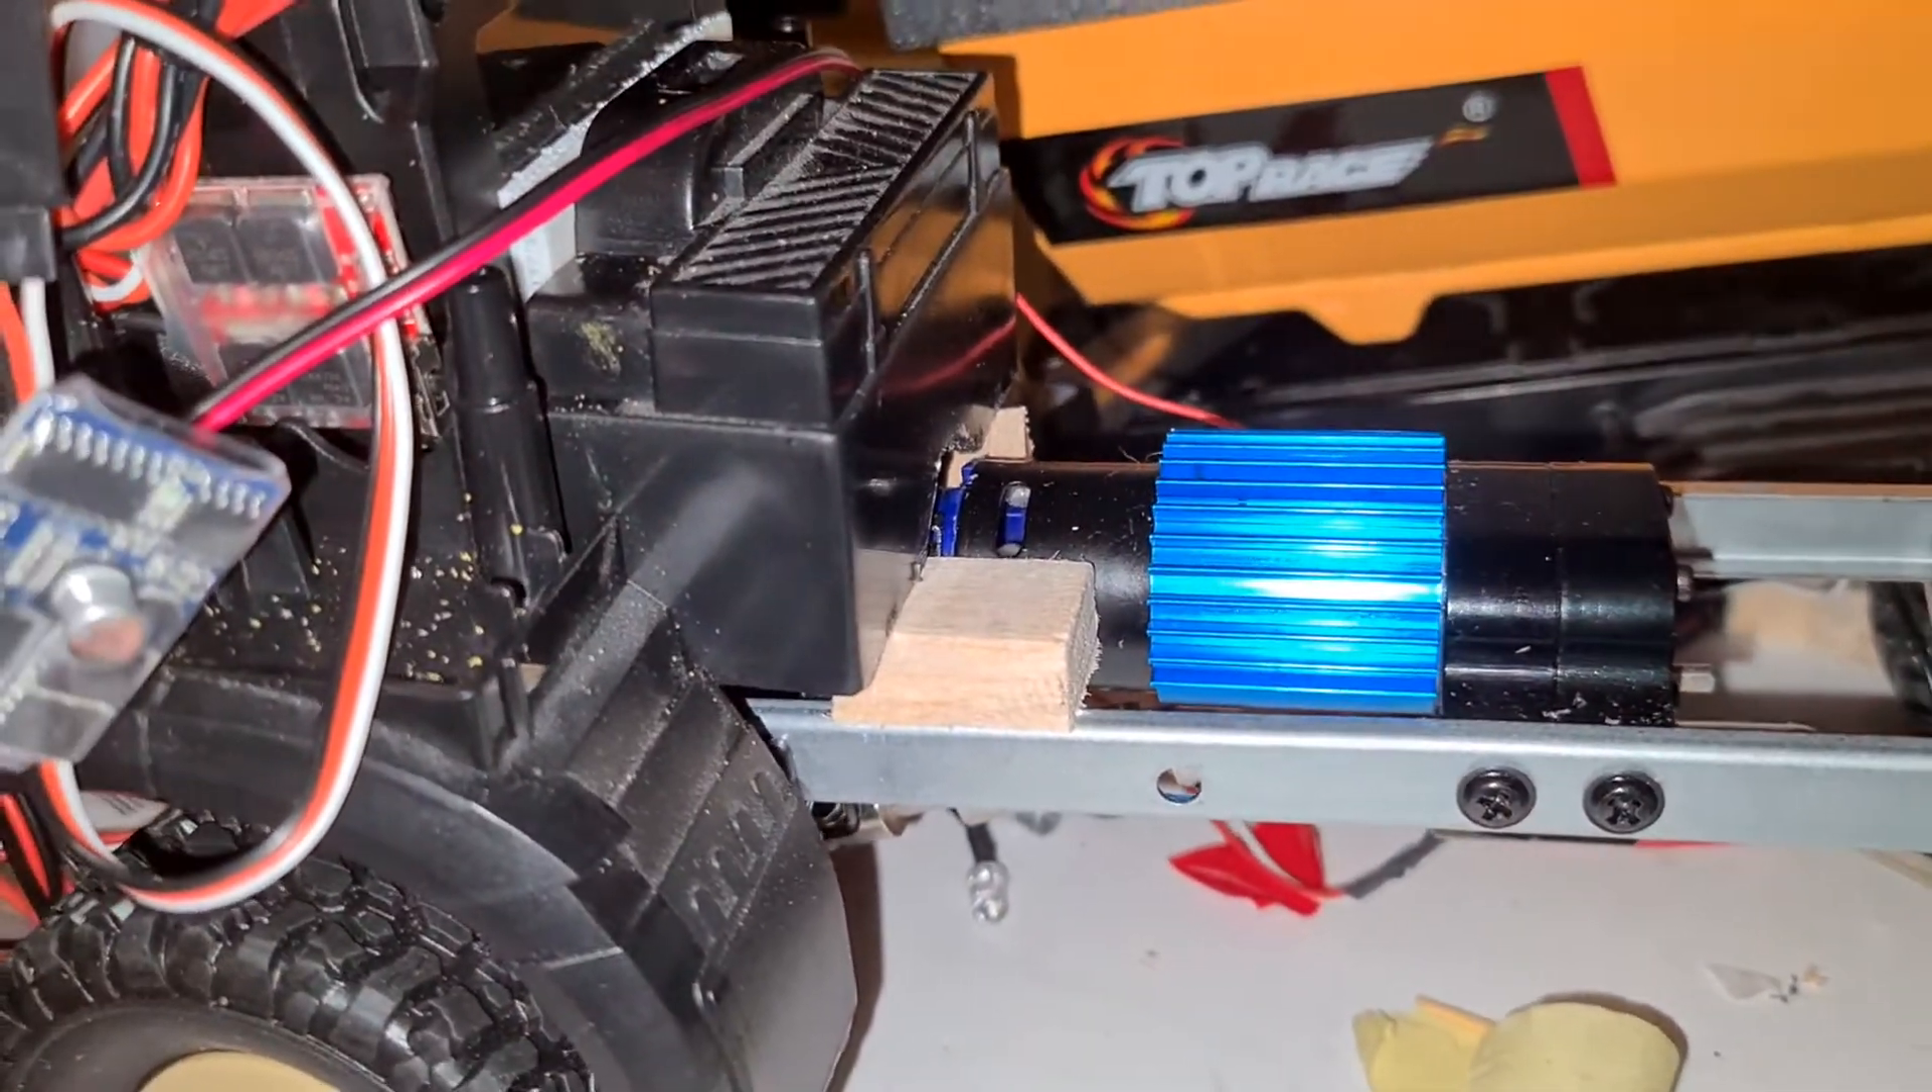Couple of nice wee bits of wood there just to prop the cab up at the moment until I get mounts made for it.